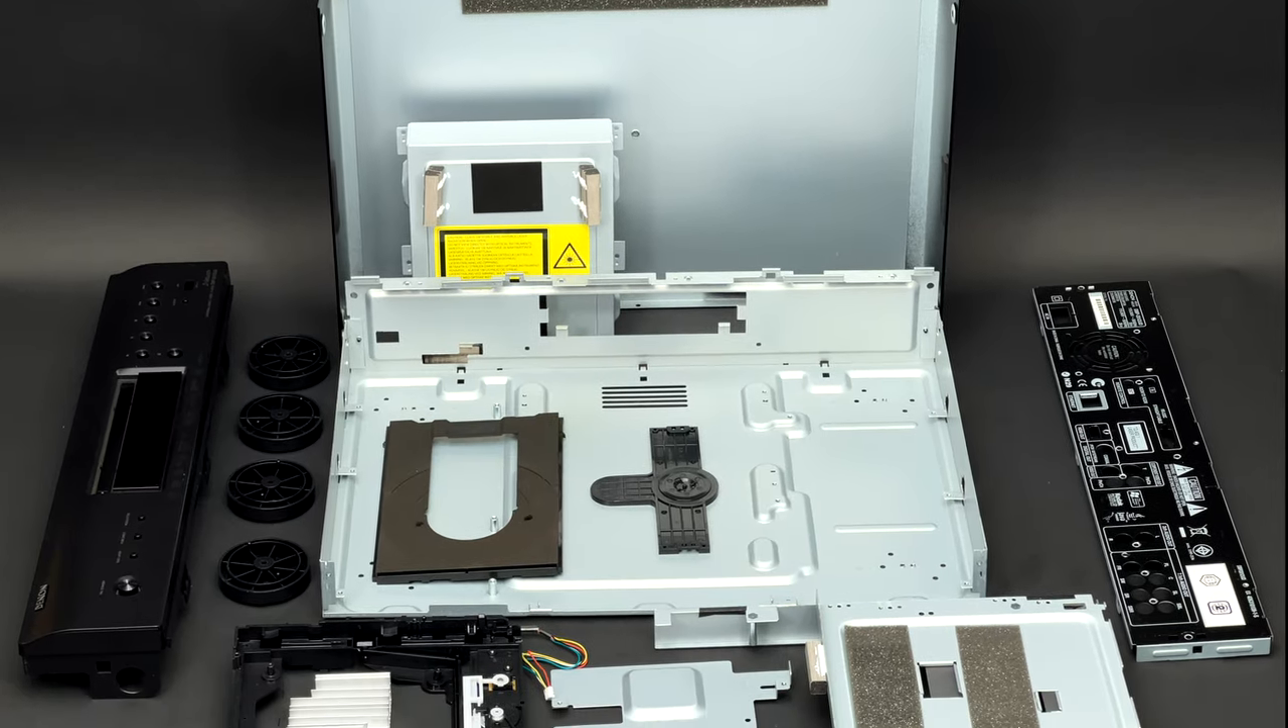Now Denon DBP 2012 UD is fully disassembled.